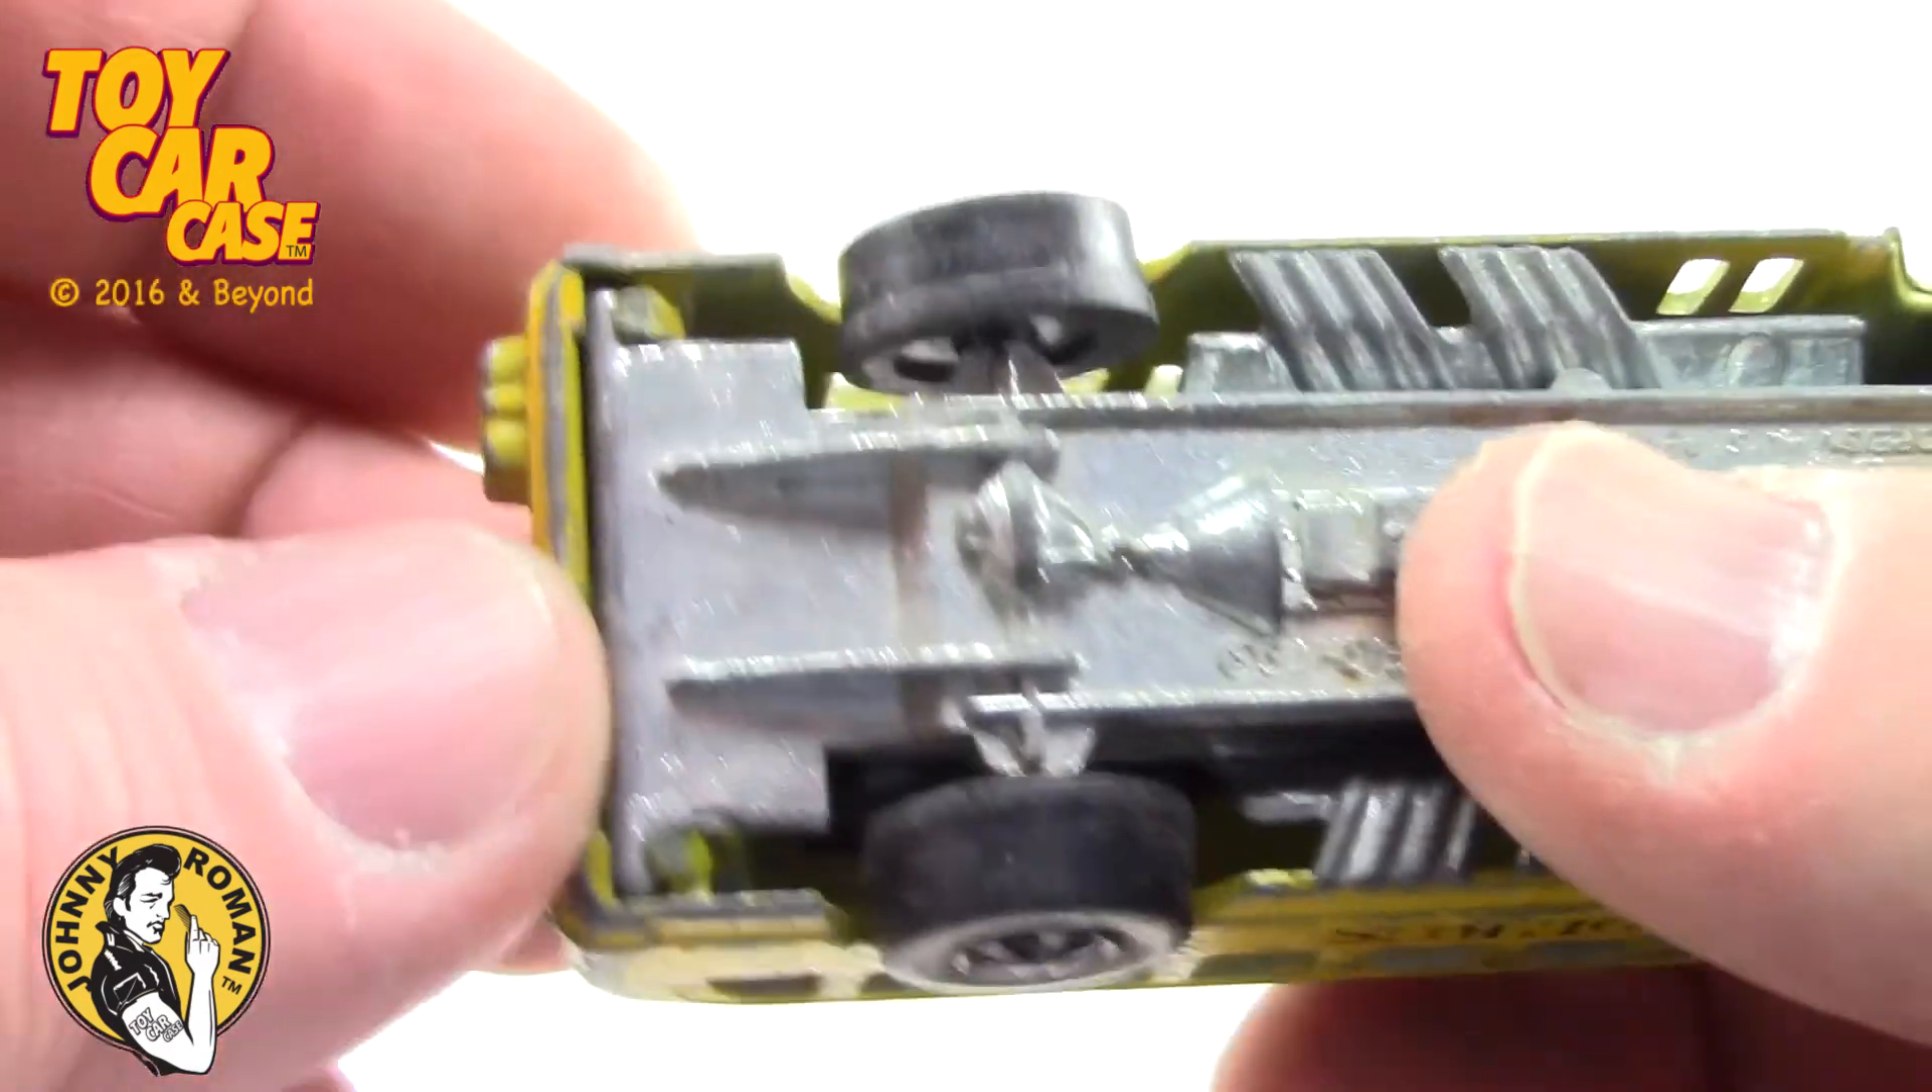Now, these wheels are a little wacky jack on these. Kind of misaligned and crazy kooky.